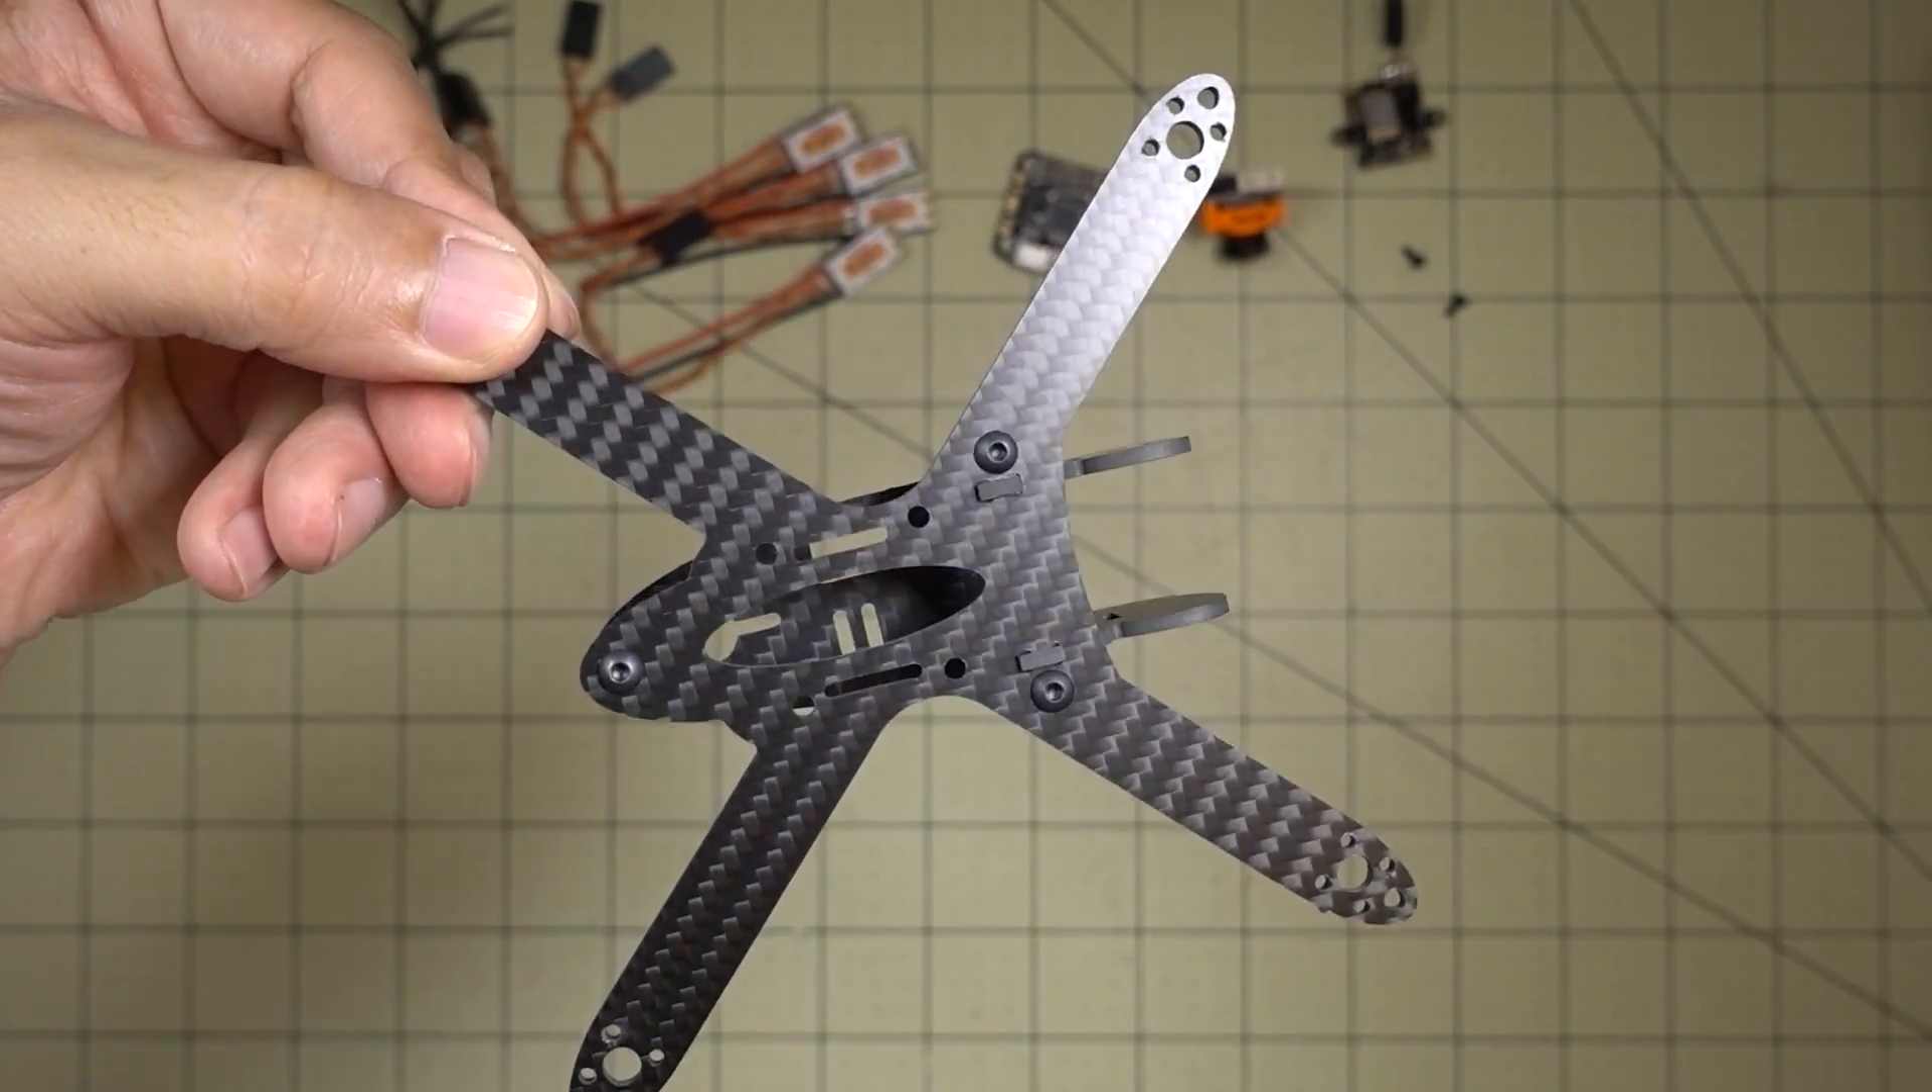I've already just put the bare frame together so you guys can see what it looks like.